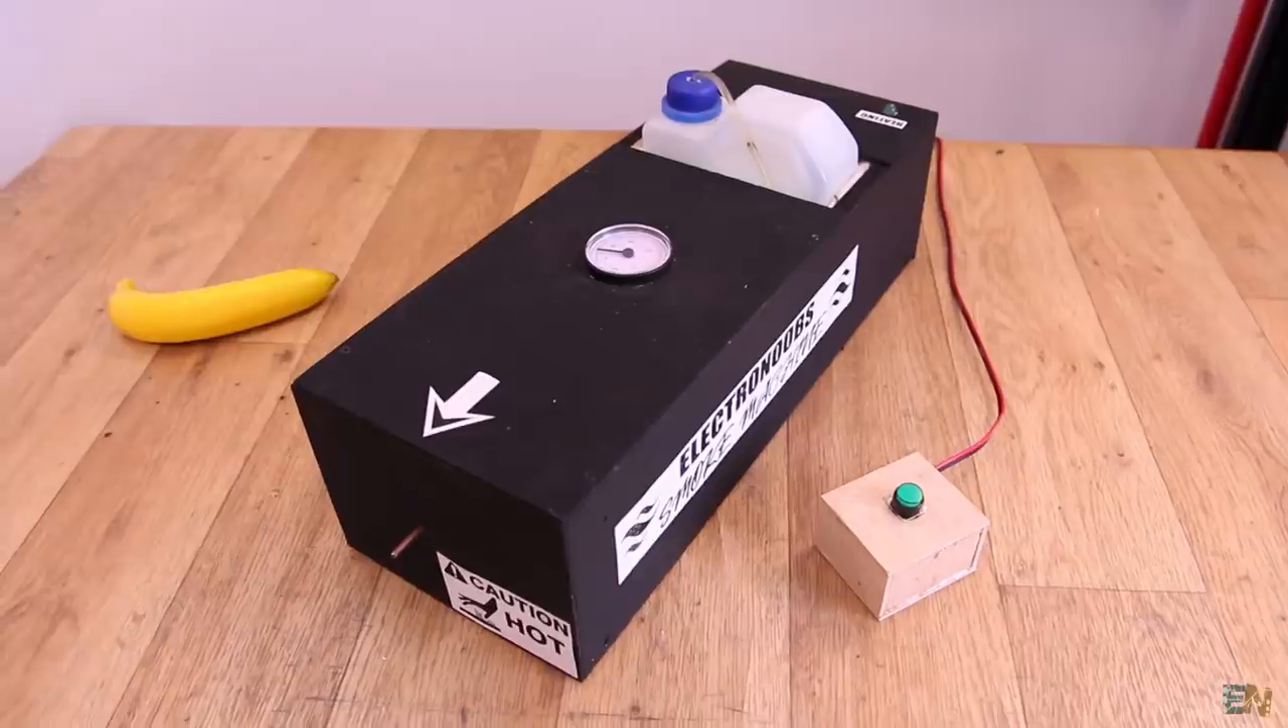And as you can see, I've placed the temperature gauge as well.